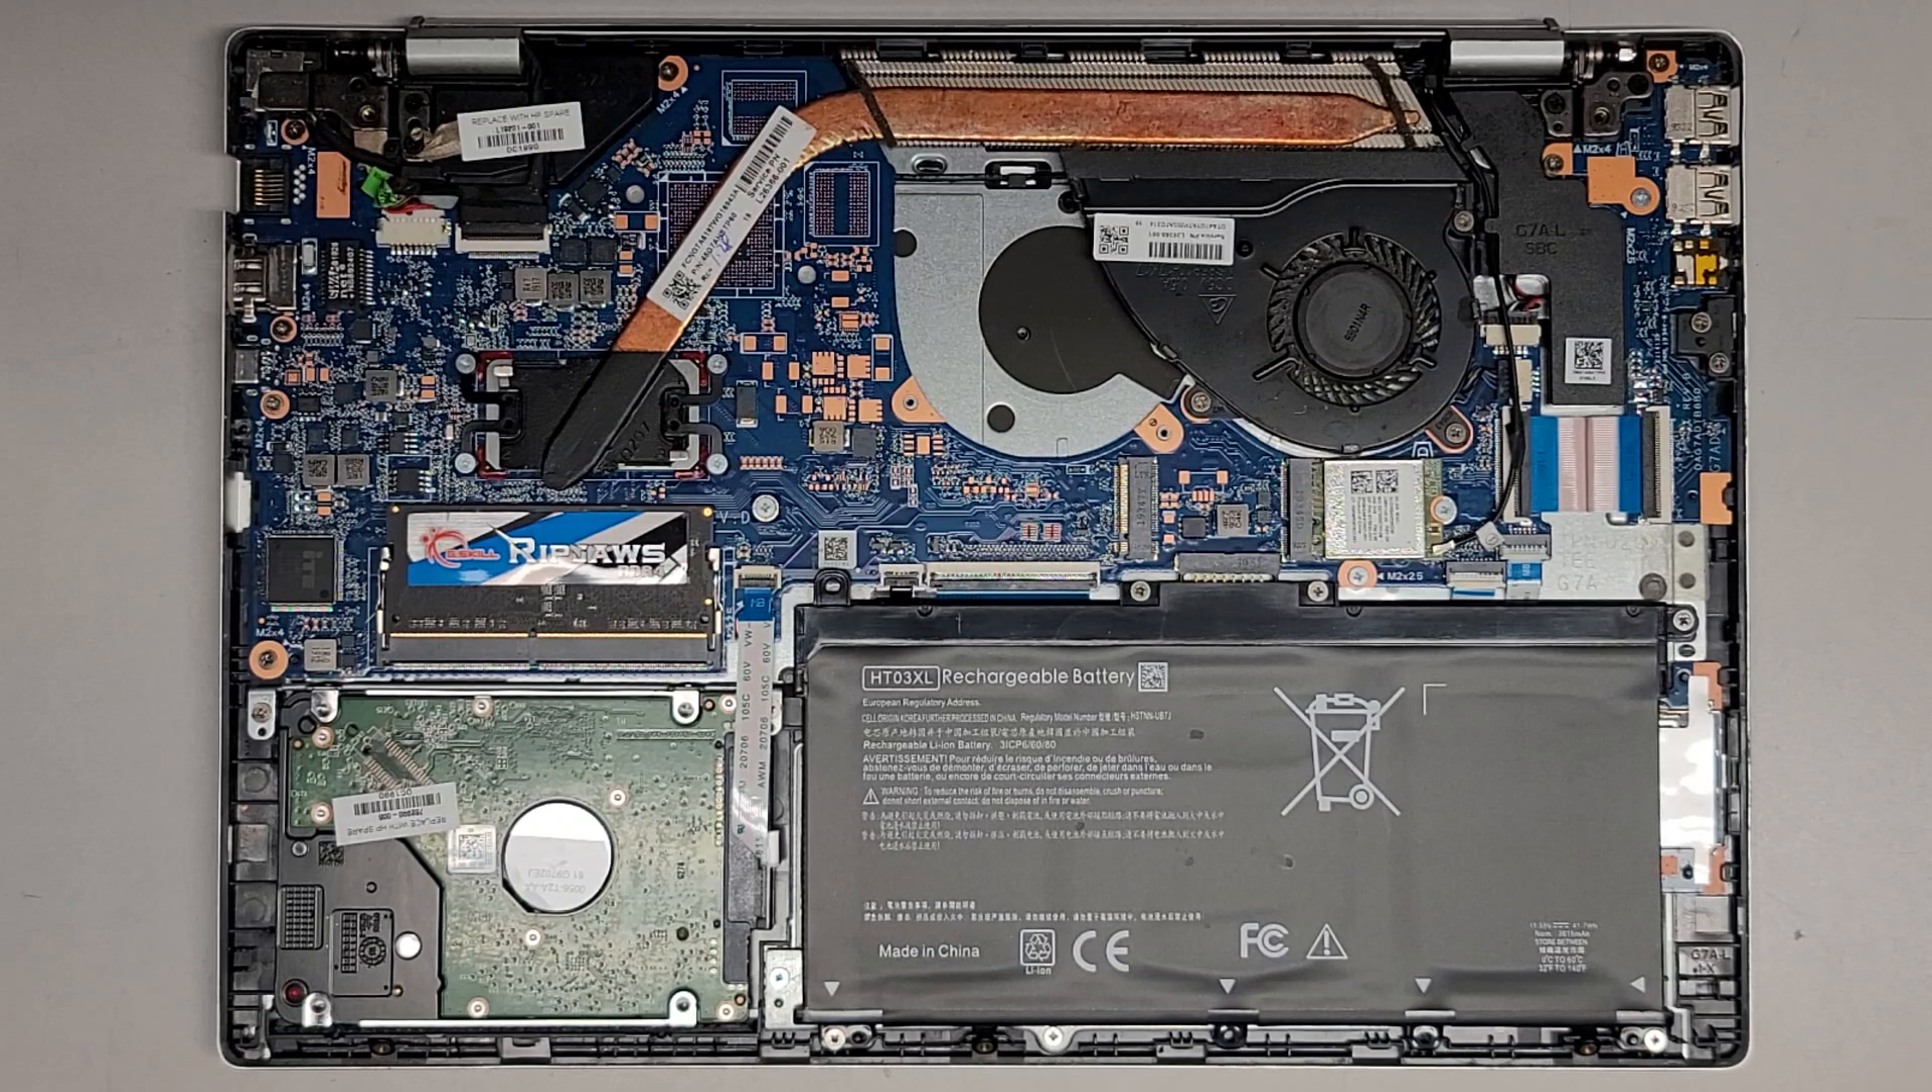Okay, so we got the bottom cover off.